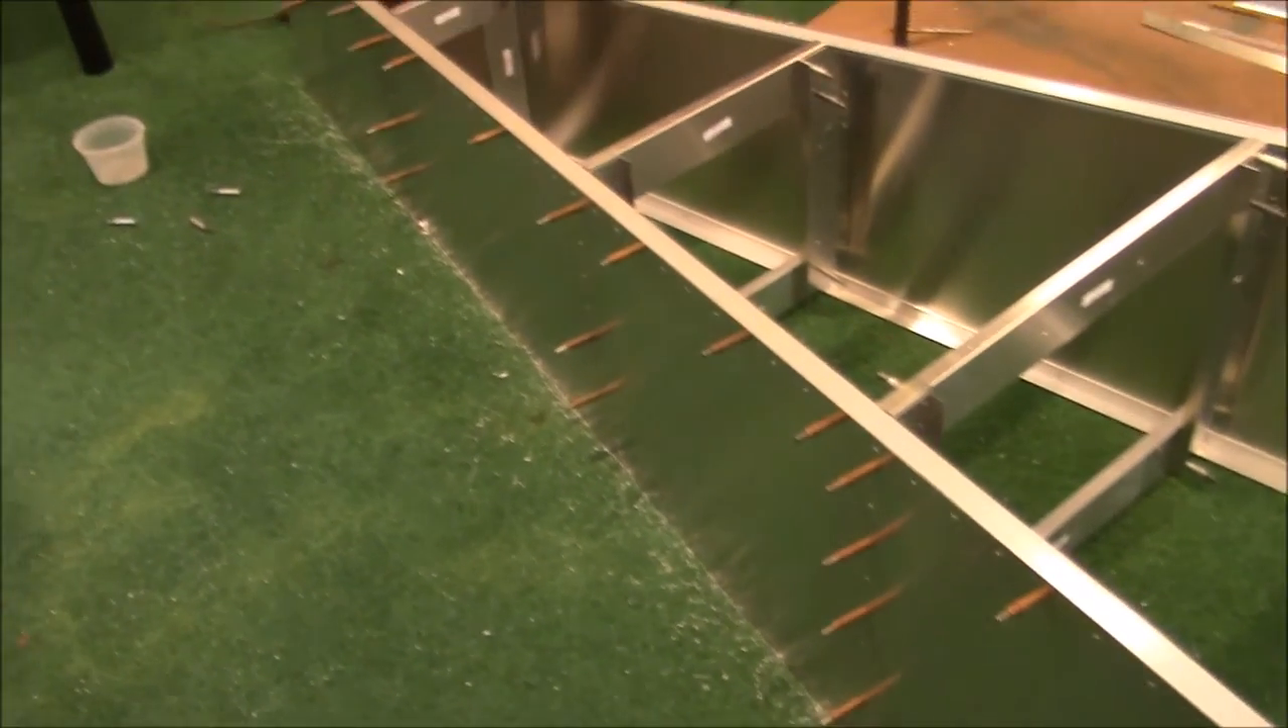Got the side panel back on.